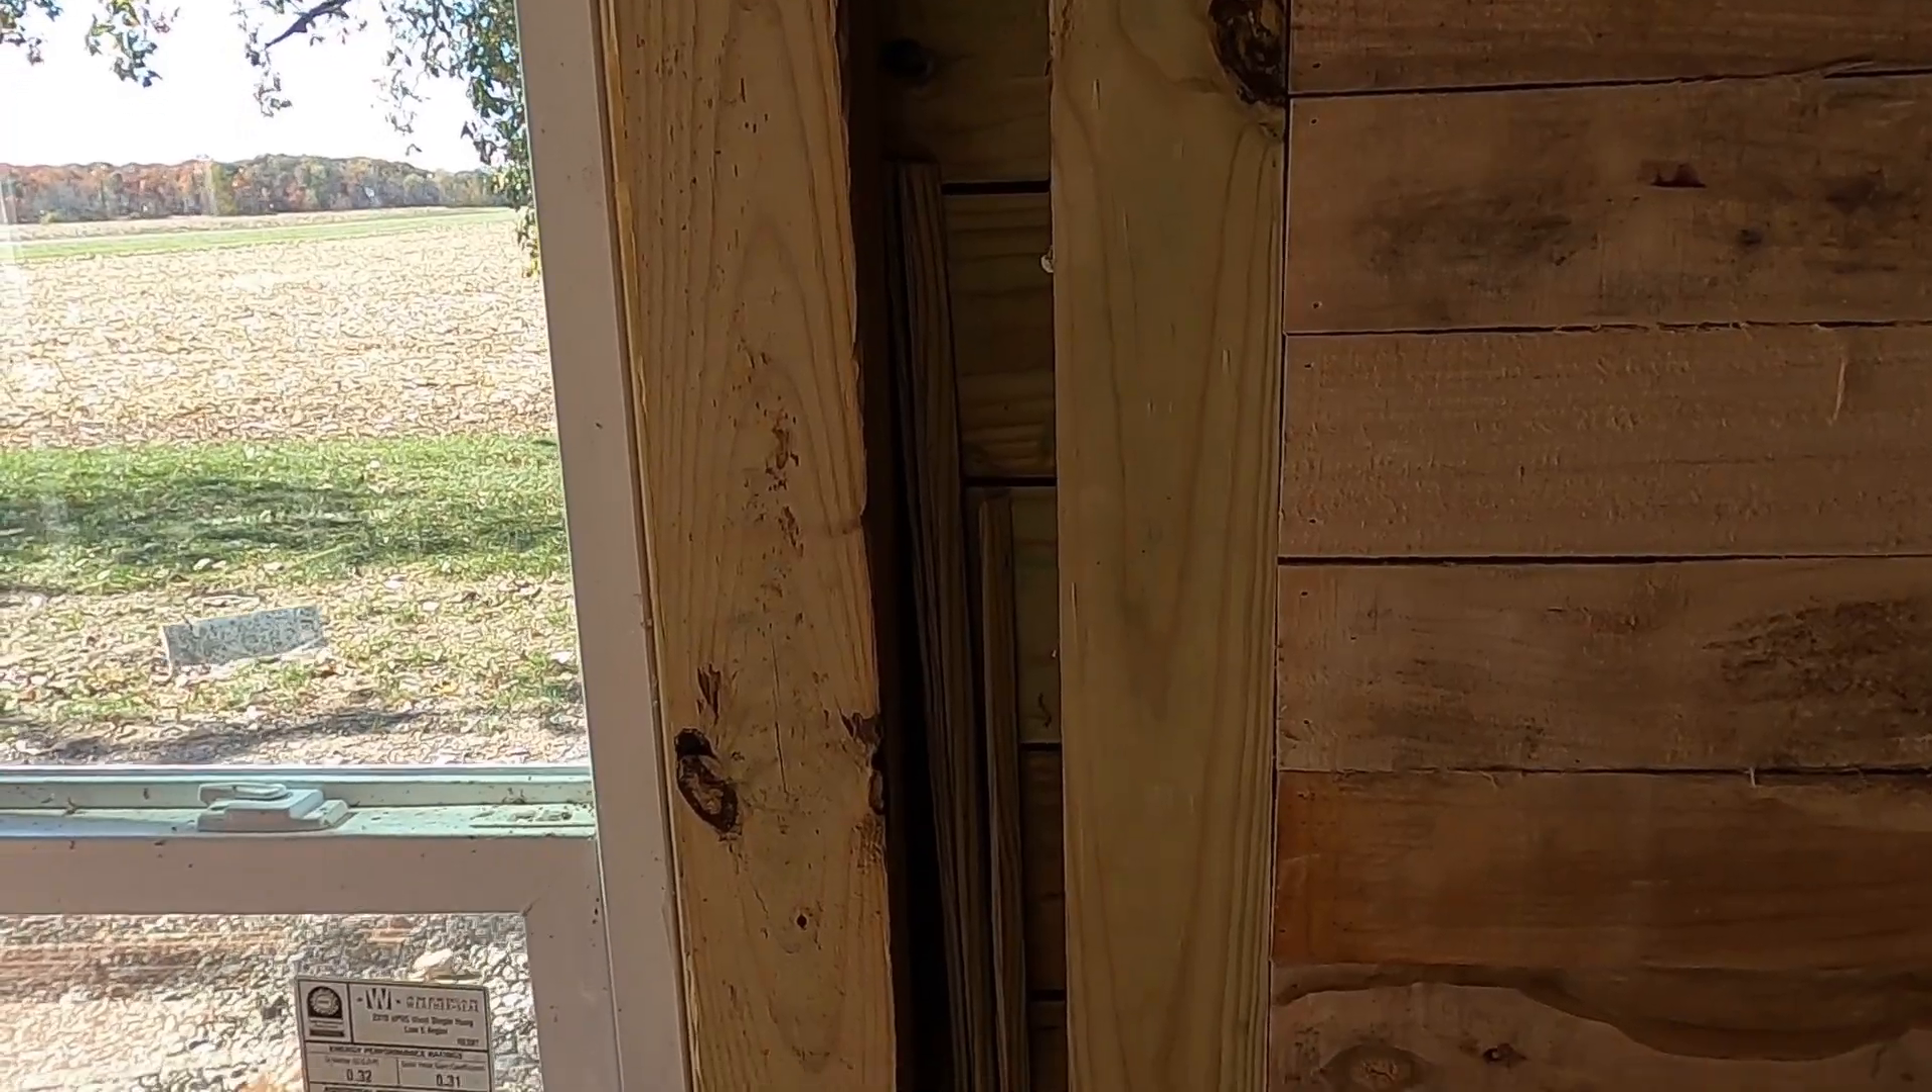I've got a little bit of something going on here between these two four by fours this gap here I will figure something out for that.